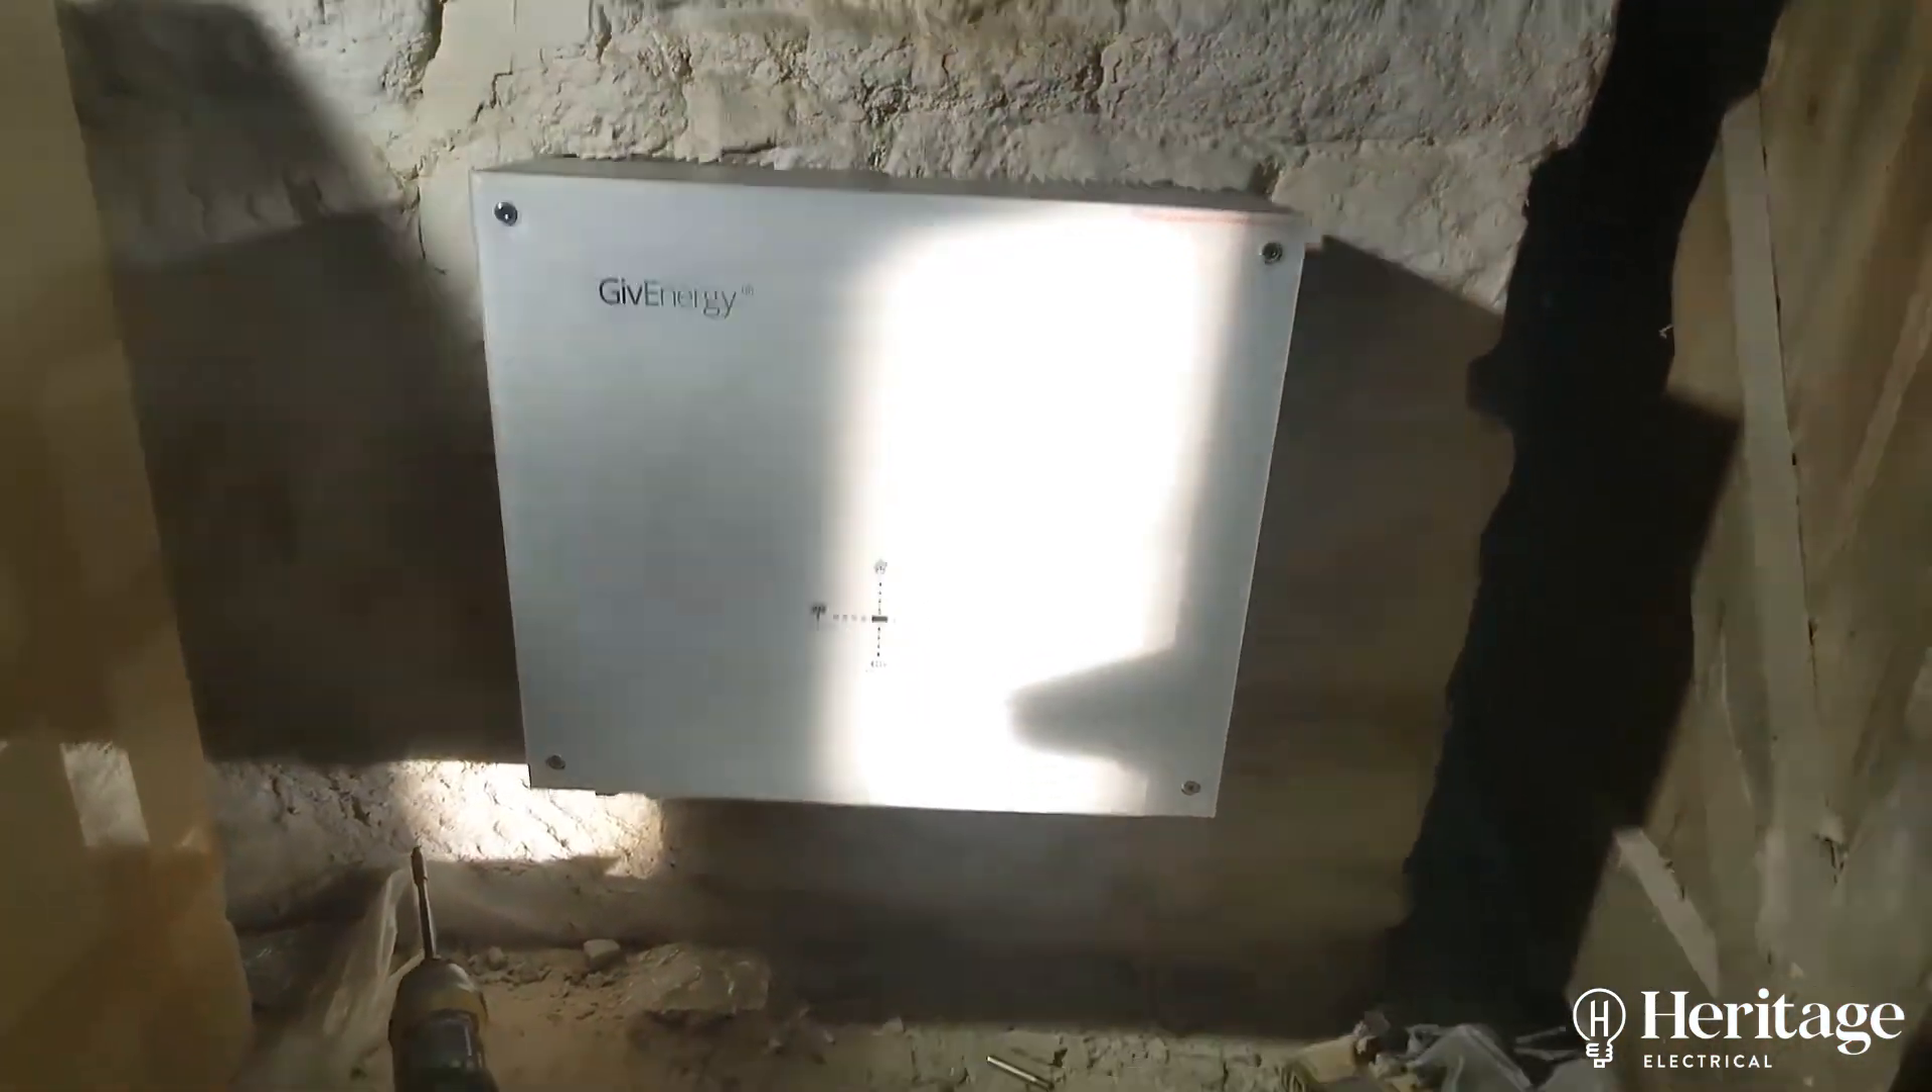So we've got the inverter on the wall now.